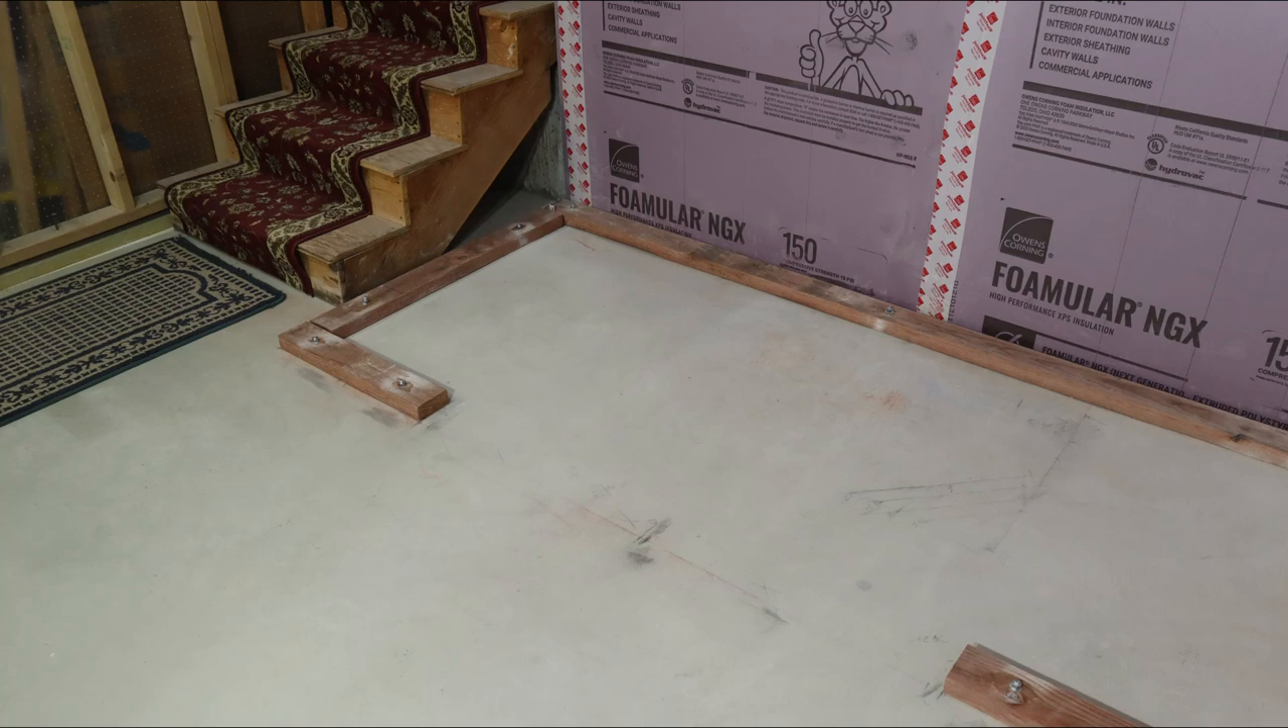Here are some pictures of the base plates installed.